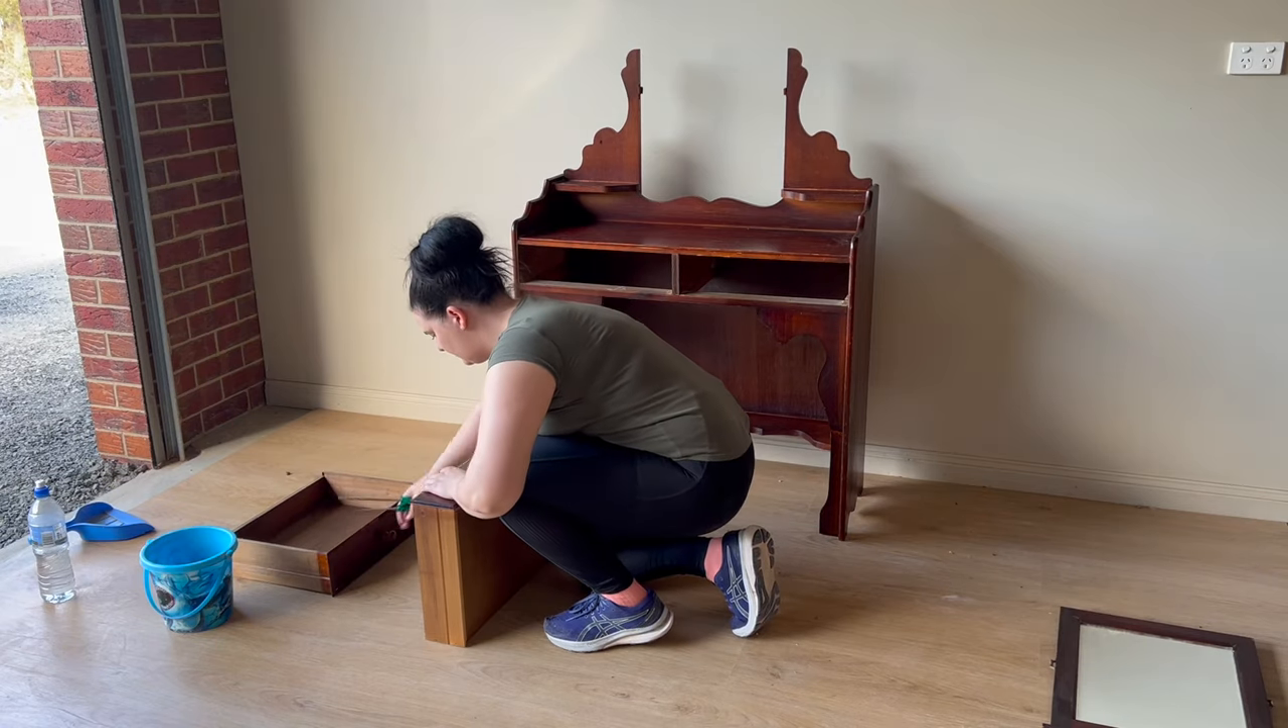I took the drawers out and then I took the mirror off.